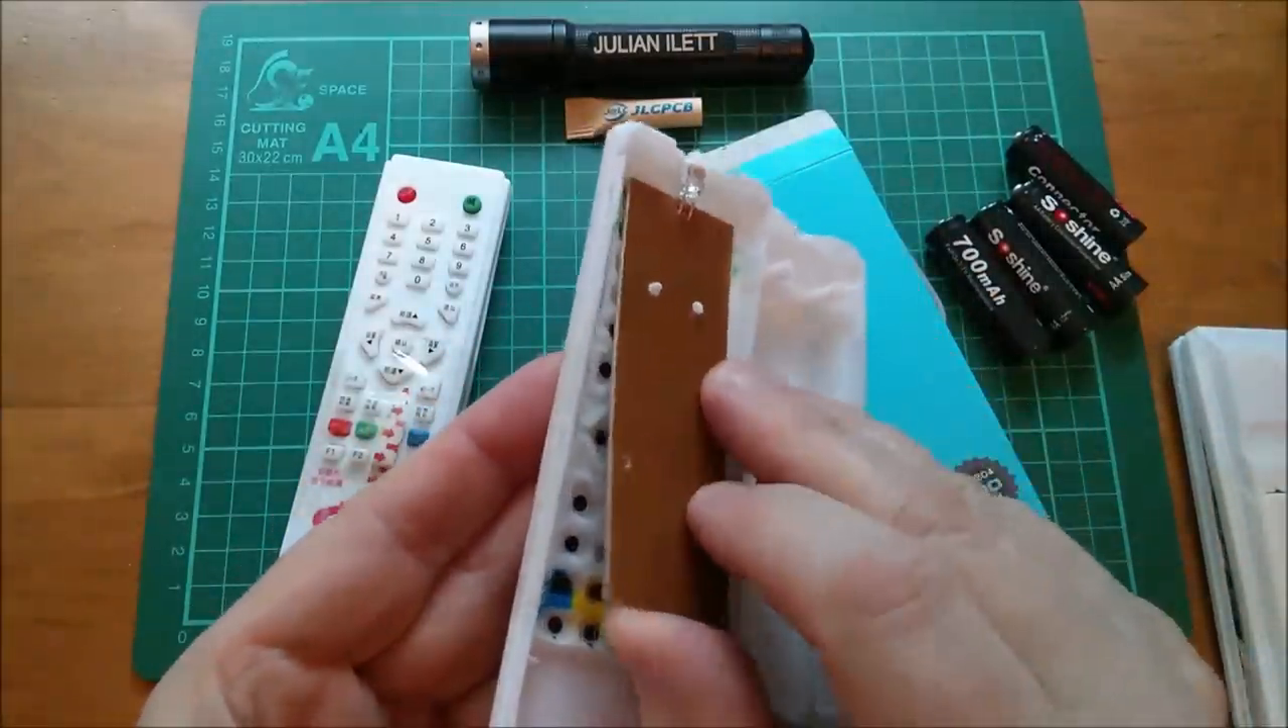There is actually a circuit board in here but it doesn't quite reach the edges.